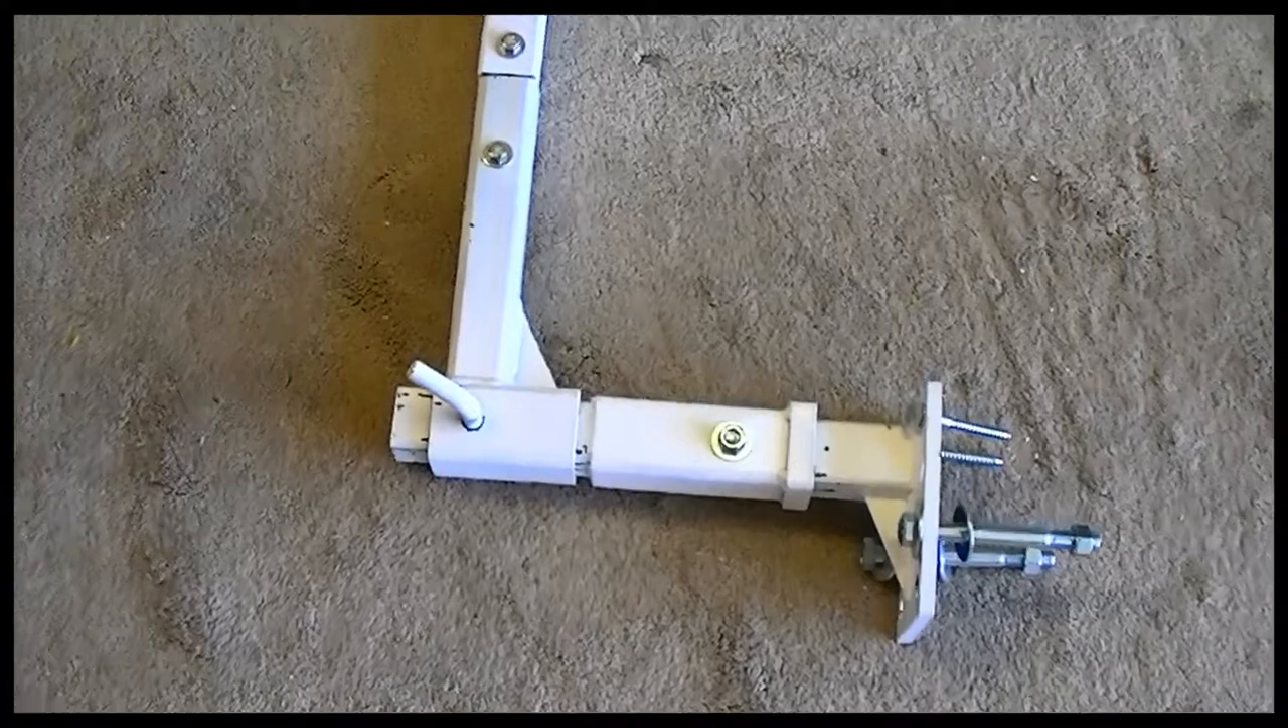So this is an assembled mock up. And I just put the bolts in.